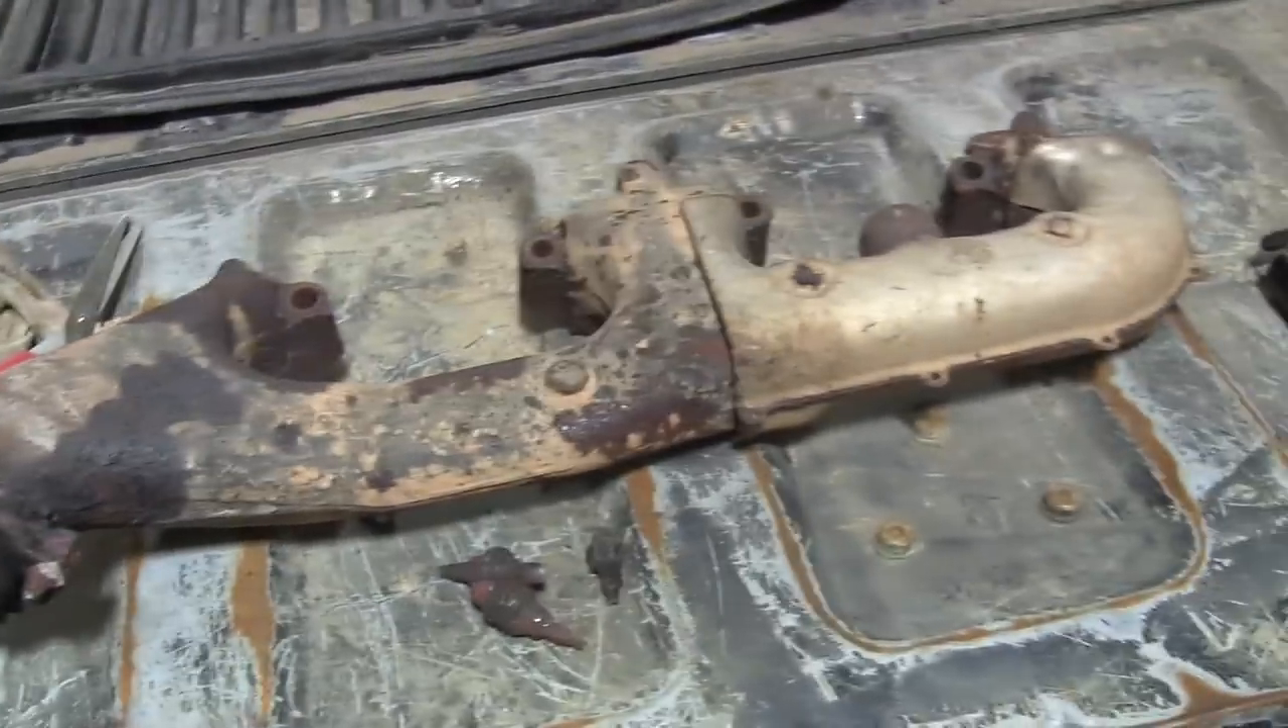Alright, I managed to get the passenger side manifold off, and I didn't break any of the bolts.